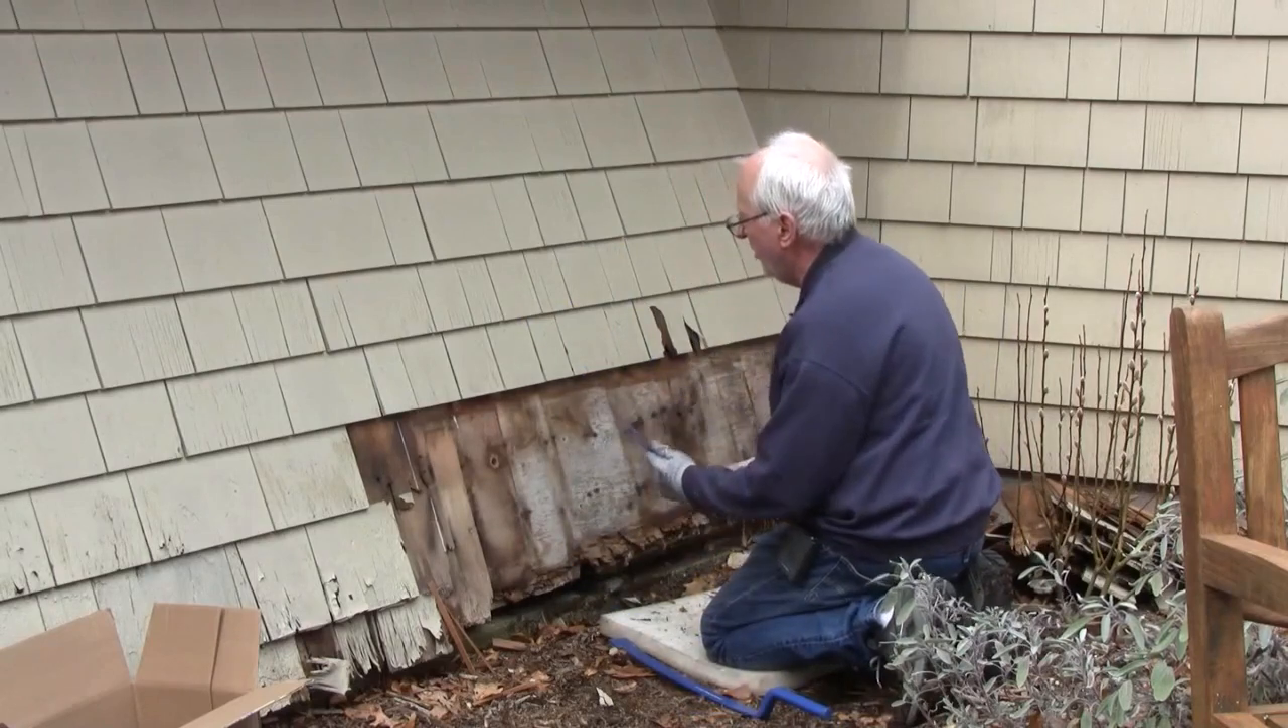All right, I've removed several rows of shingles from the bottom here.